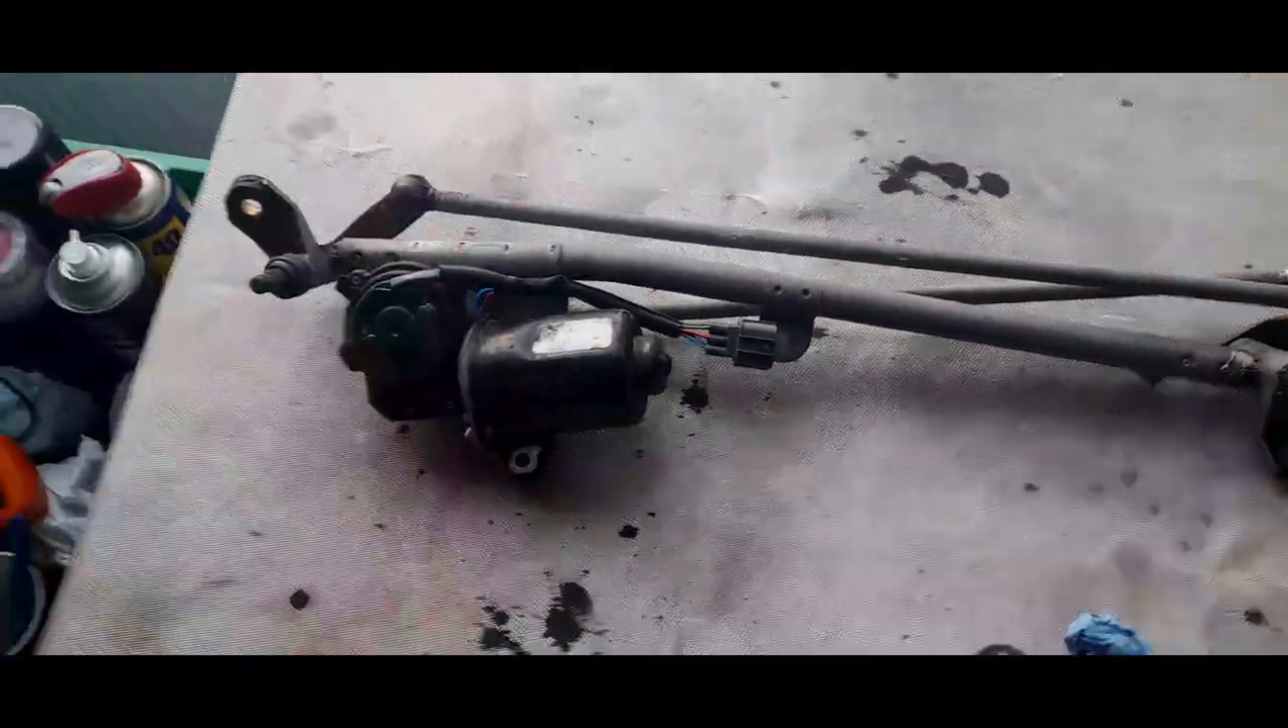I have removed the wiper motor yet again.